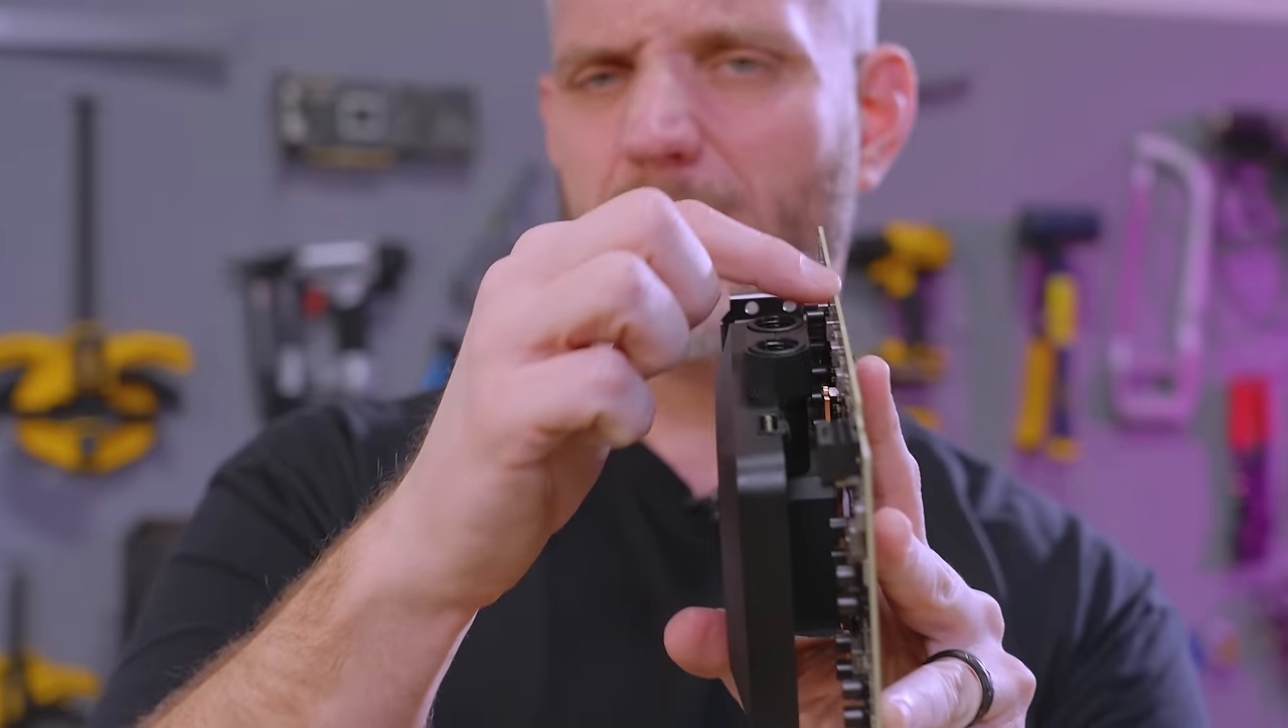I don't like that that is lower than the height of the PCB right there.